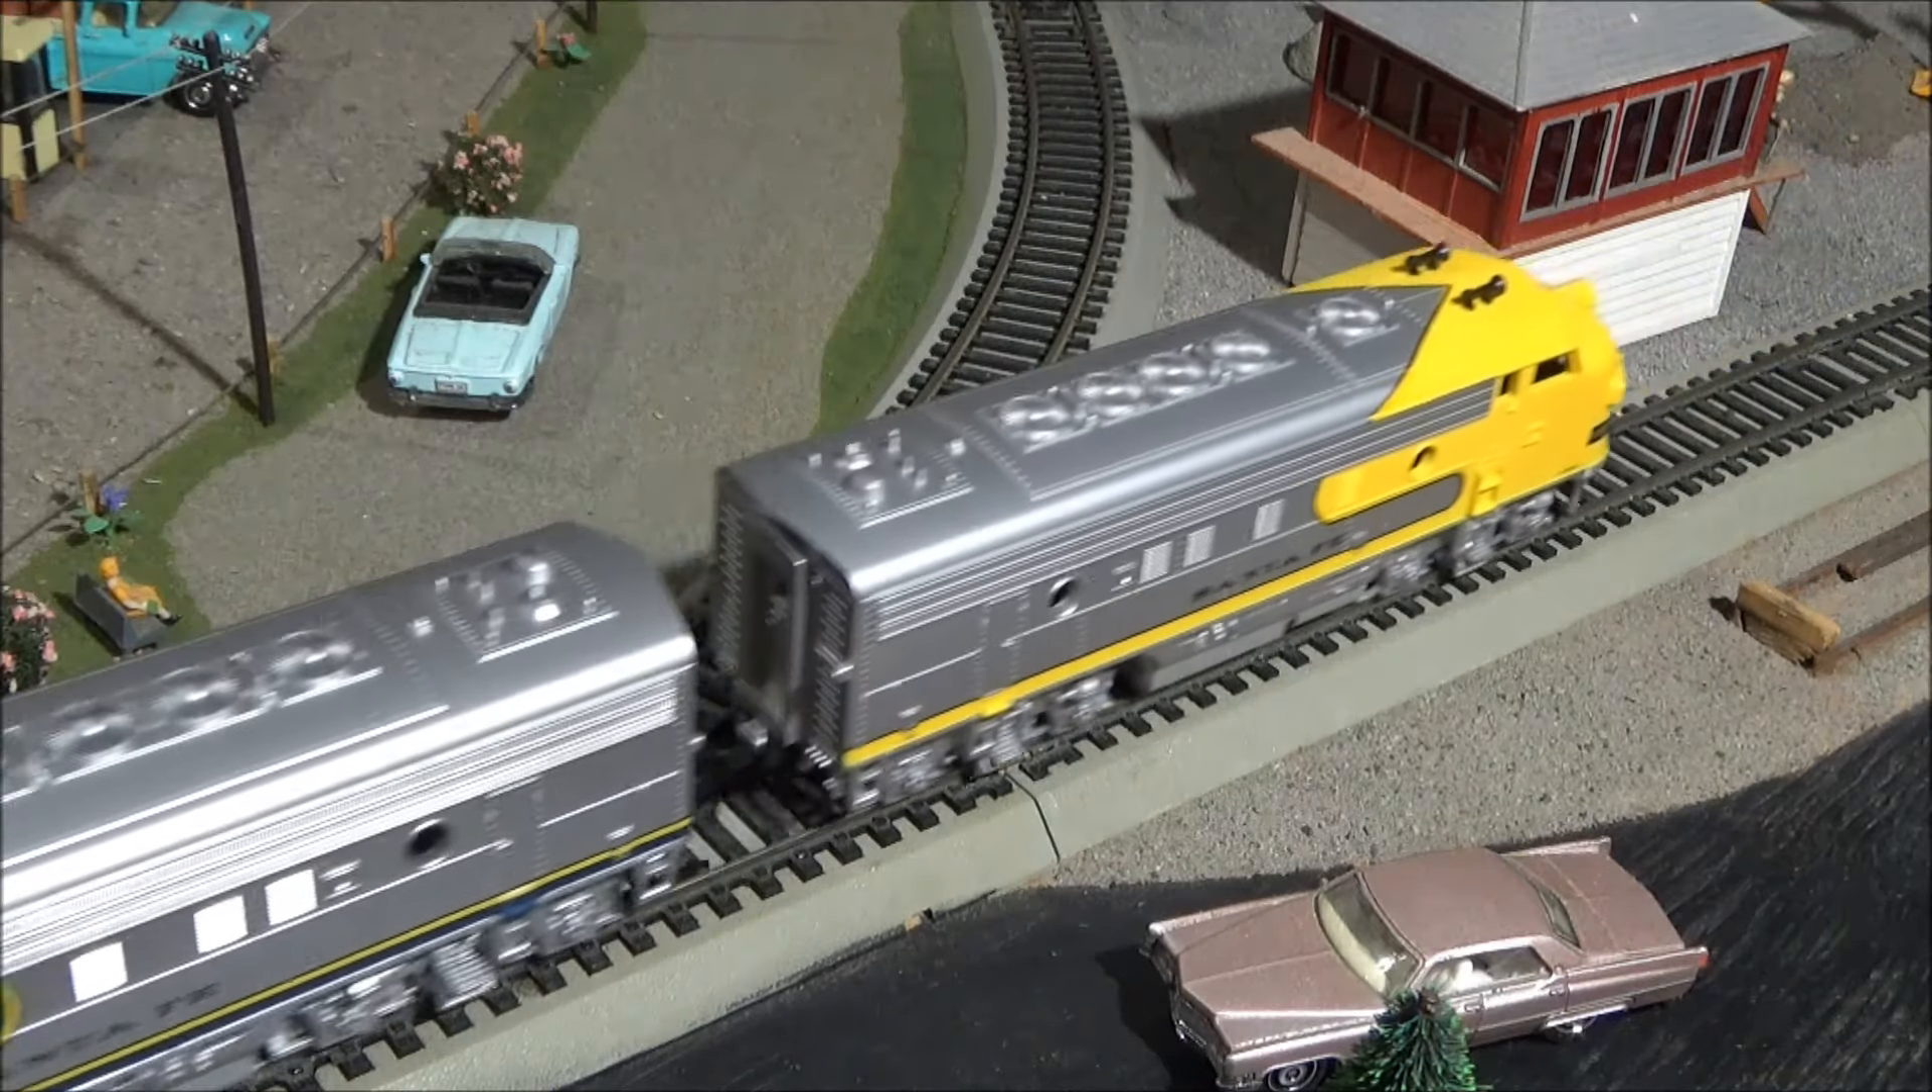That is the final result. Both locos coupled together and they look really good.